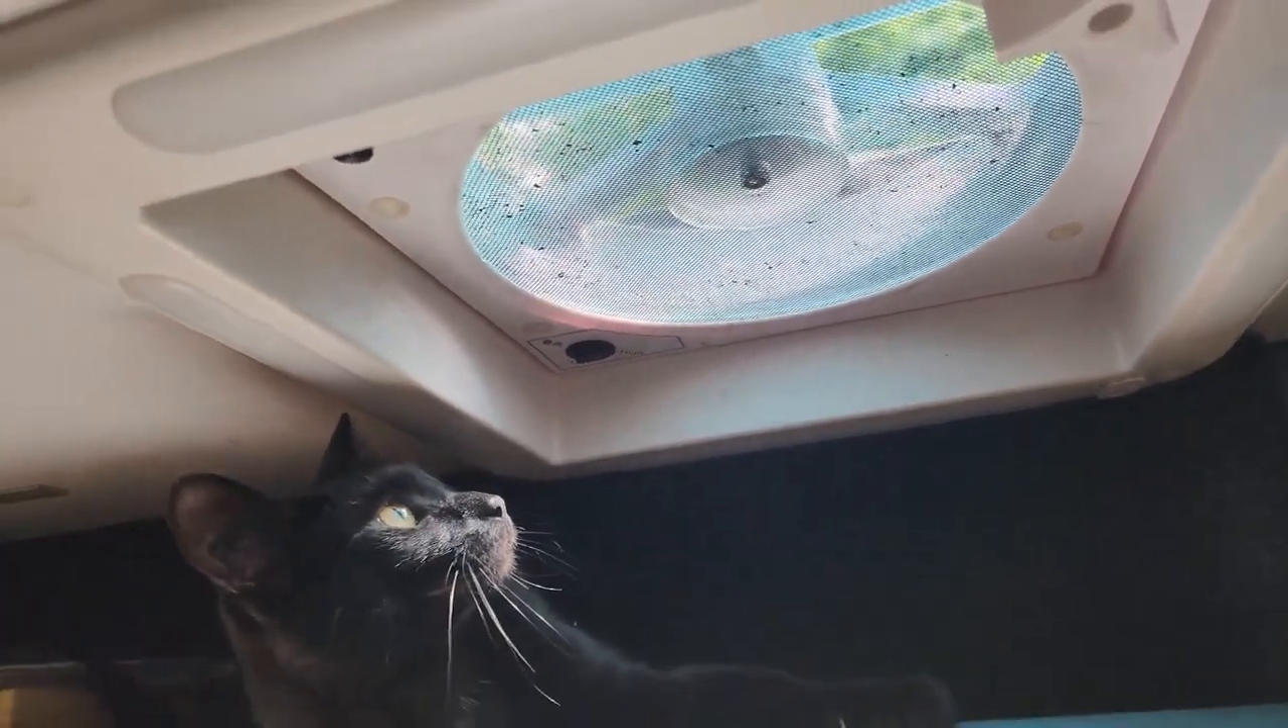Well, I got the fan in.